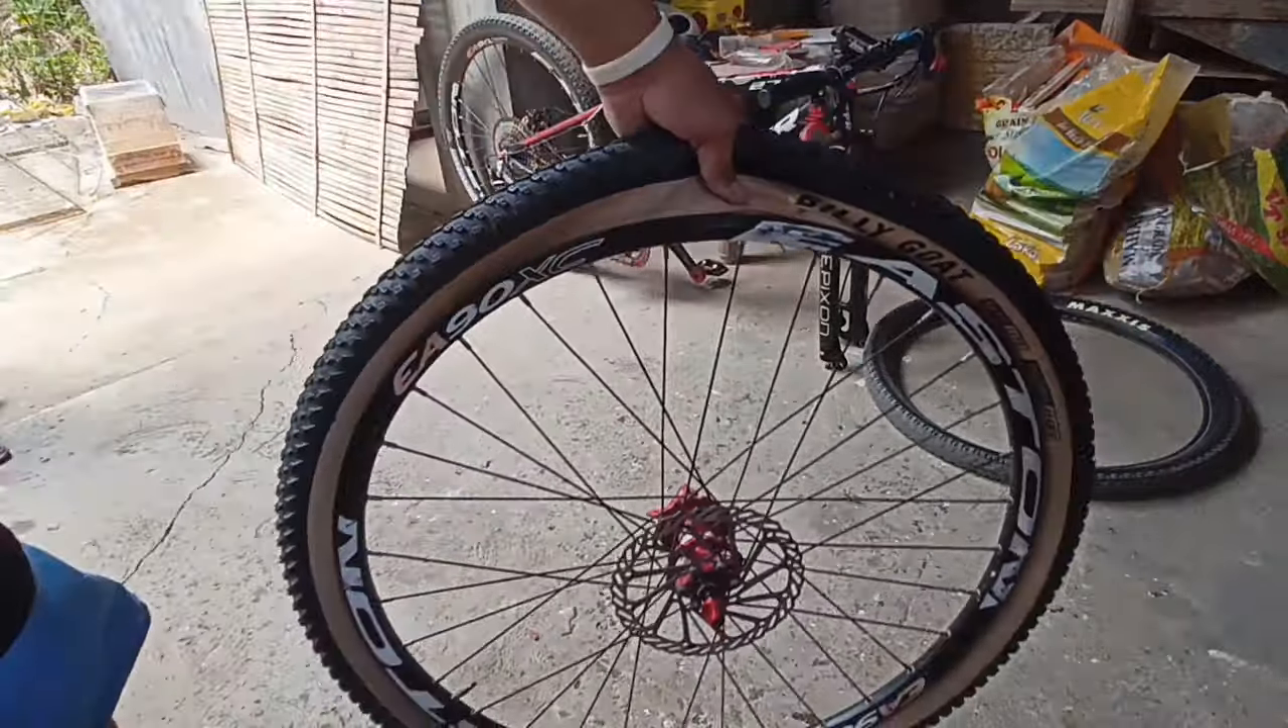Ito na yung compass na ikabit ko na sa rim. Hahanginan ko na lang.